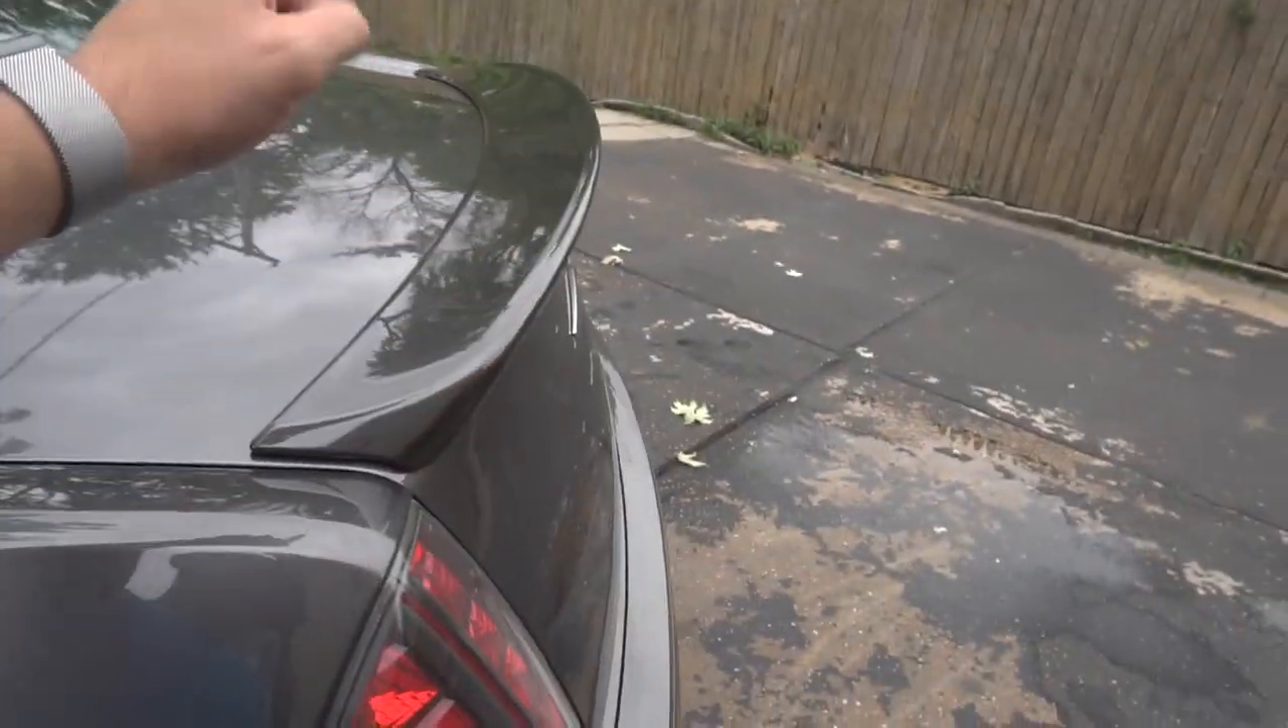All right guys we are done with the trunk lid spoiler.